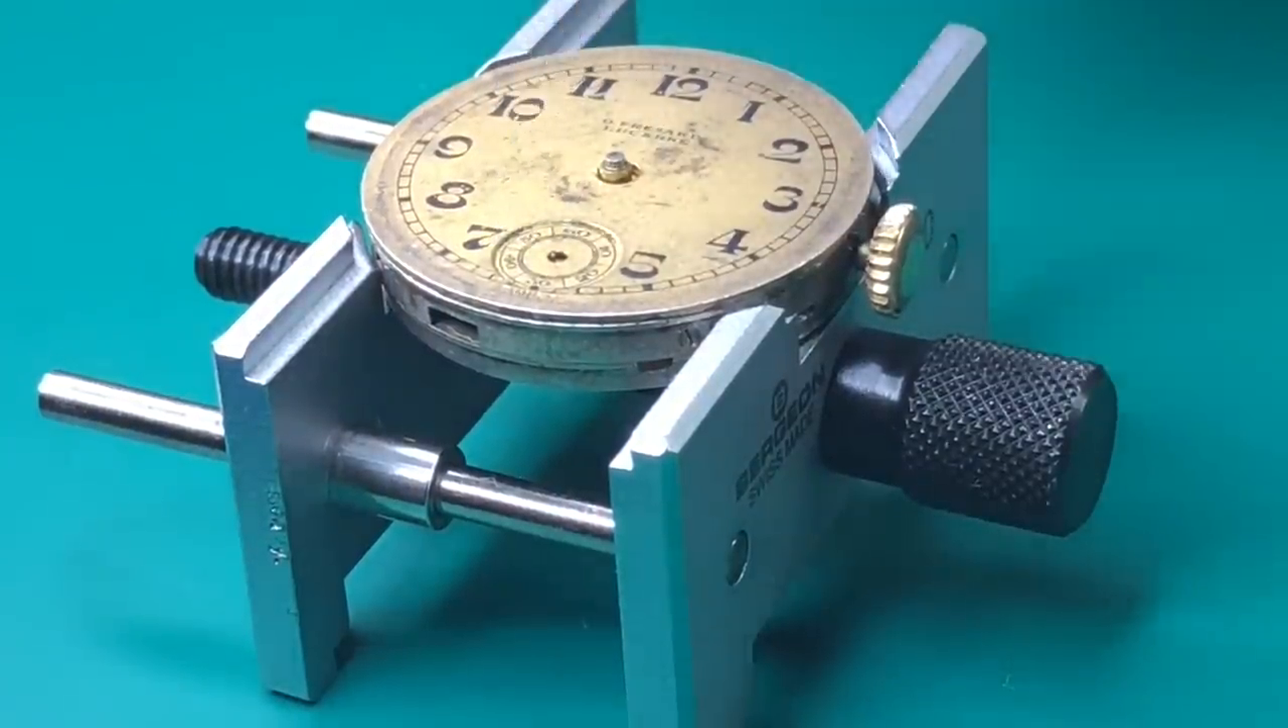So there we go we've got the hands off.